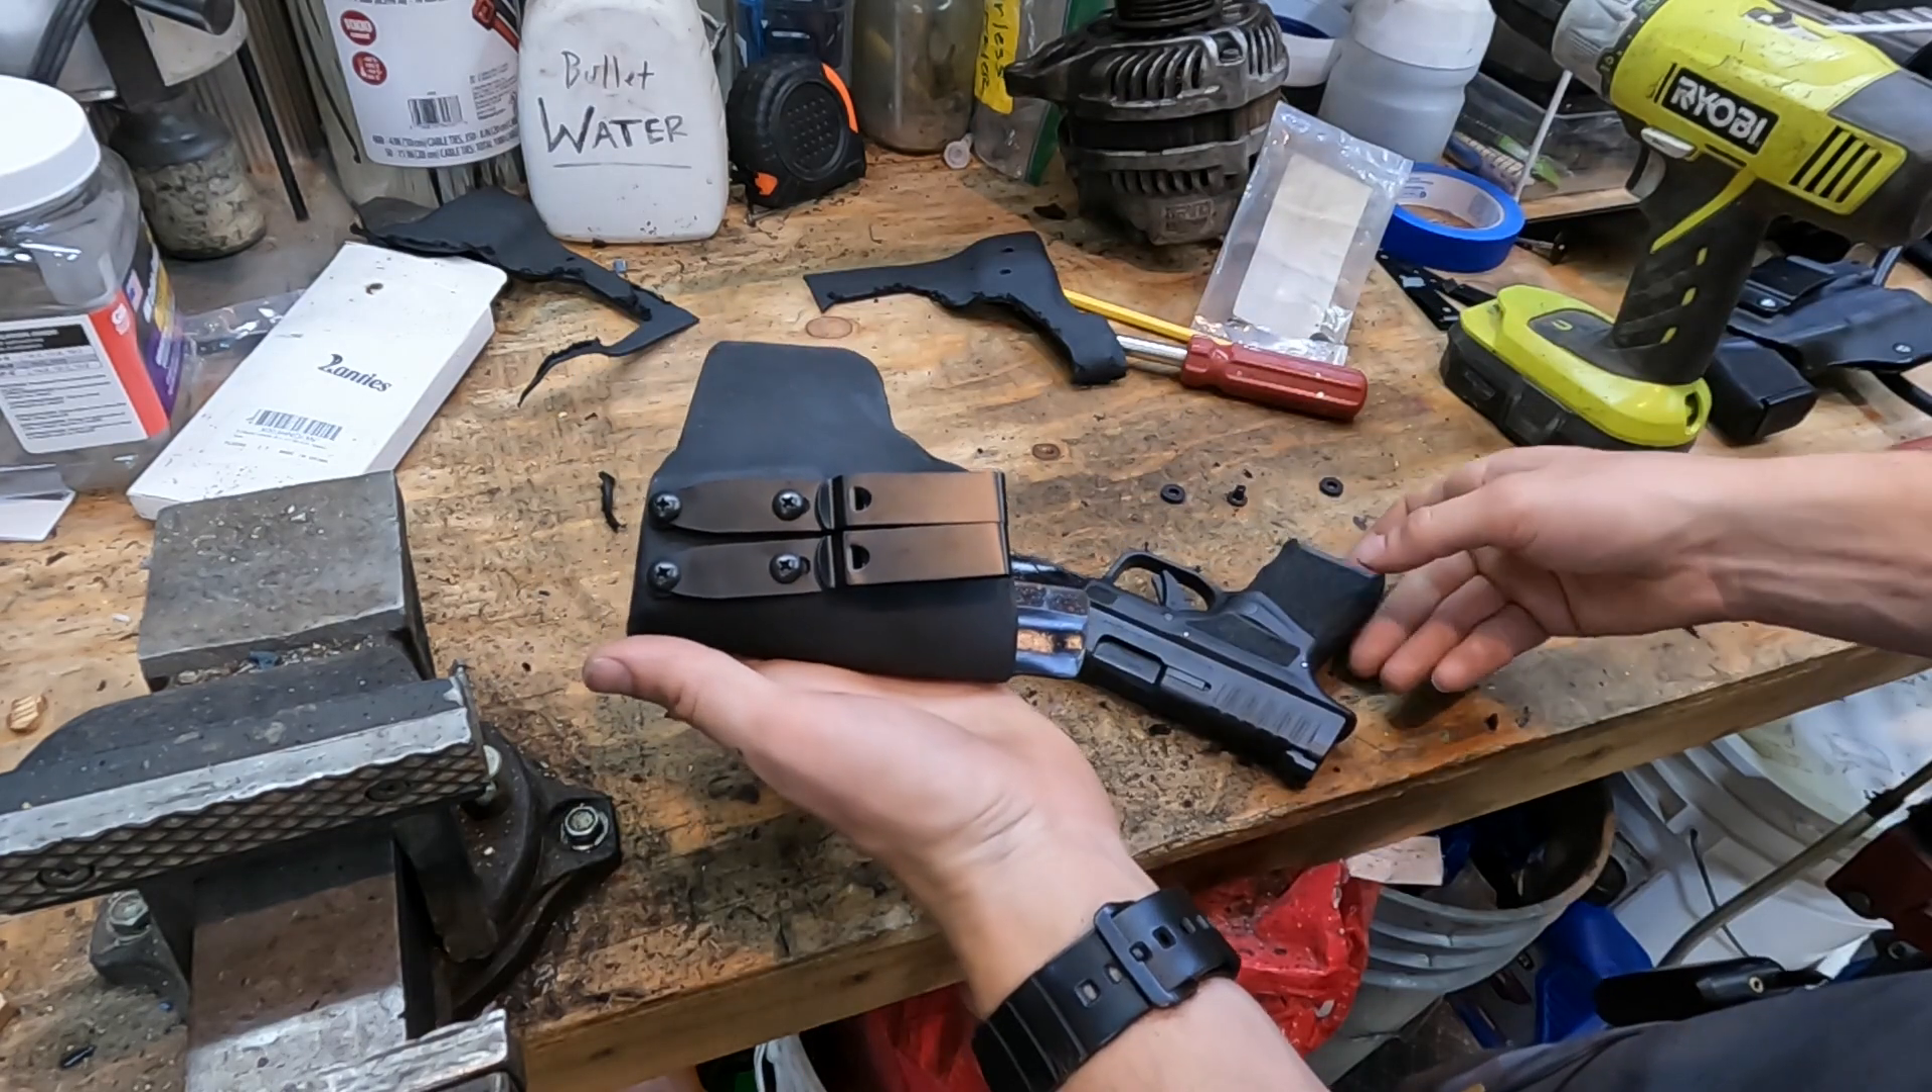So now i got the clips in there.